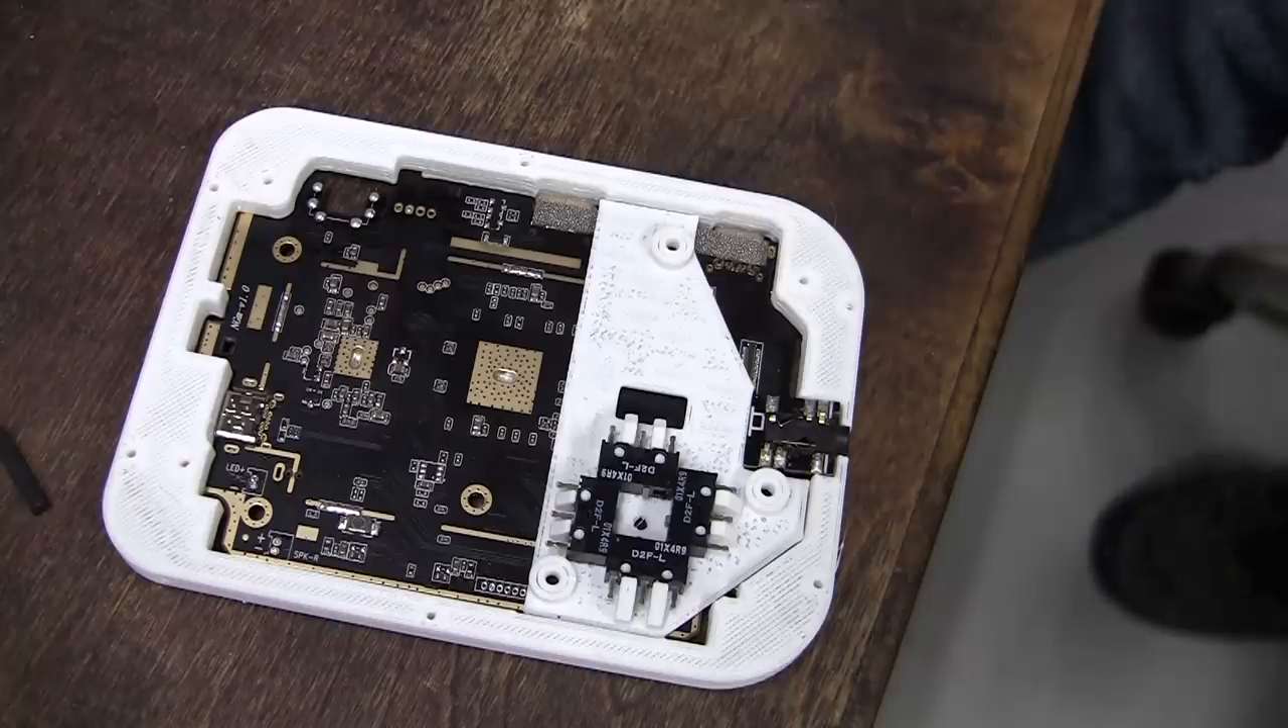Here's our control board. This fits right there. You can see we've got a little bit of a gap tolerance for it.